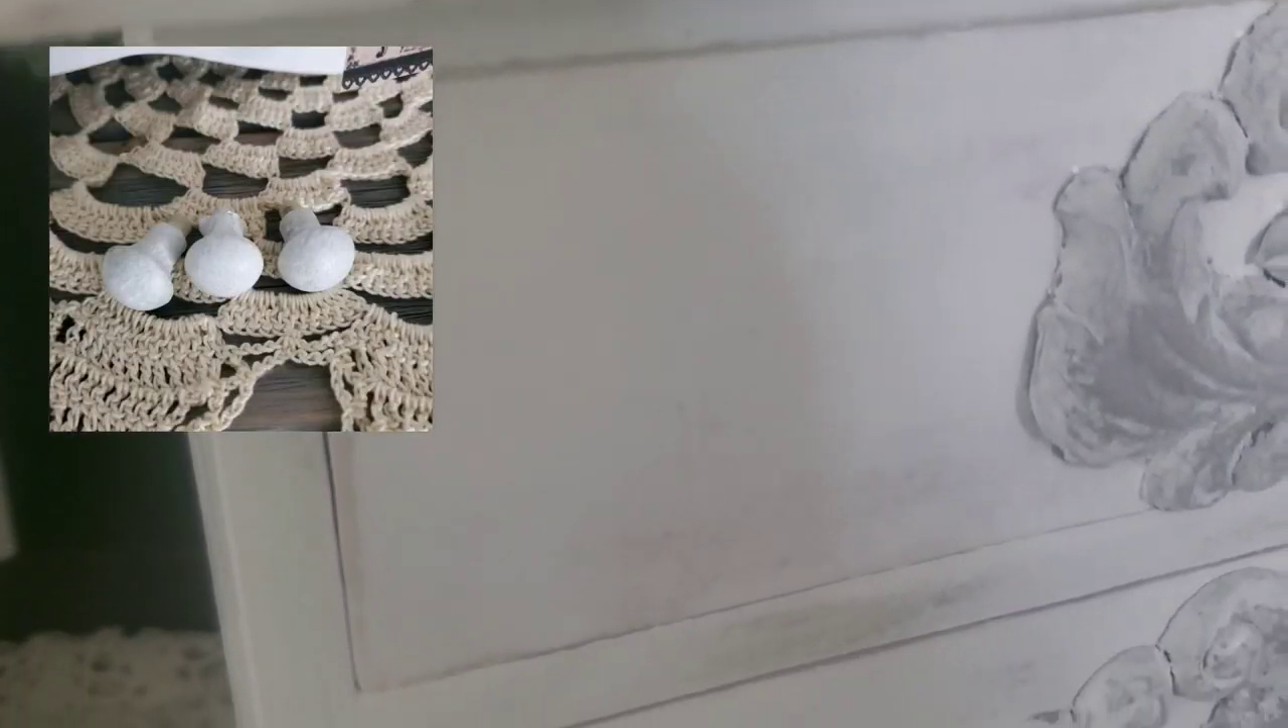I did paint the knobs to match i just haven't put them on yet.